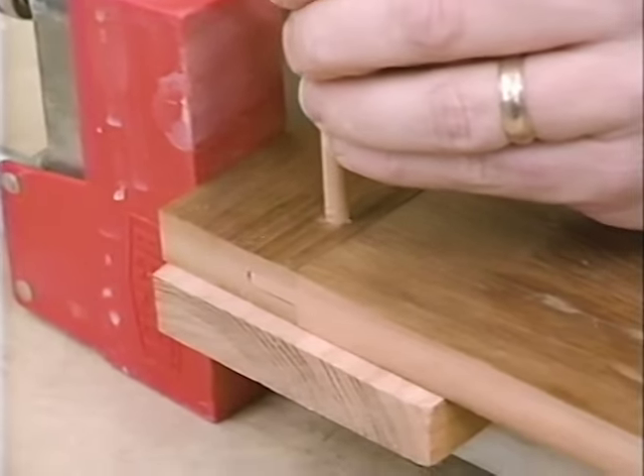If you notice I installed a scrap piece of wood underneath so that when the drill bit goes through I won't get any tear out.